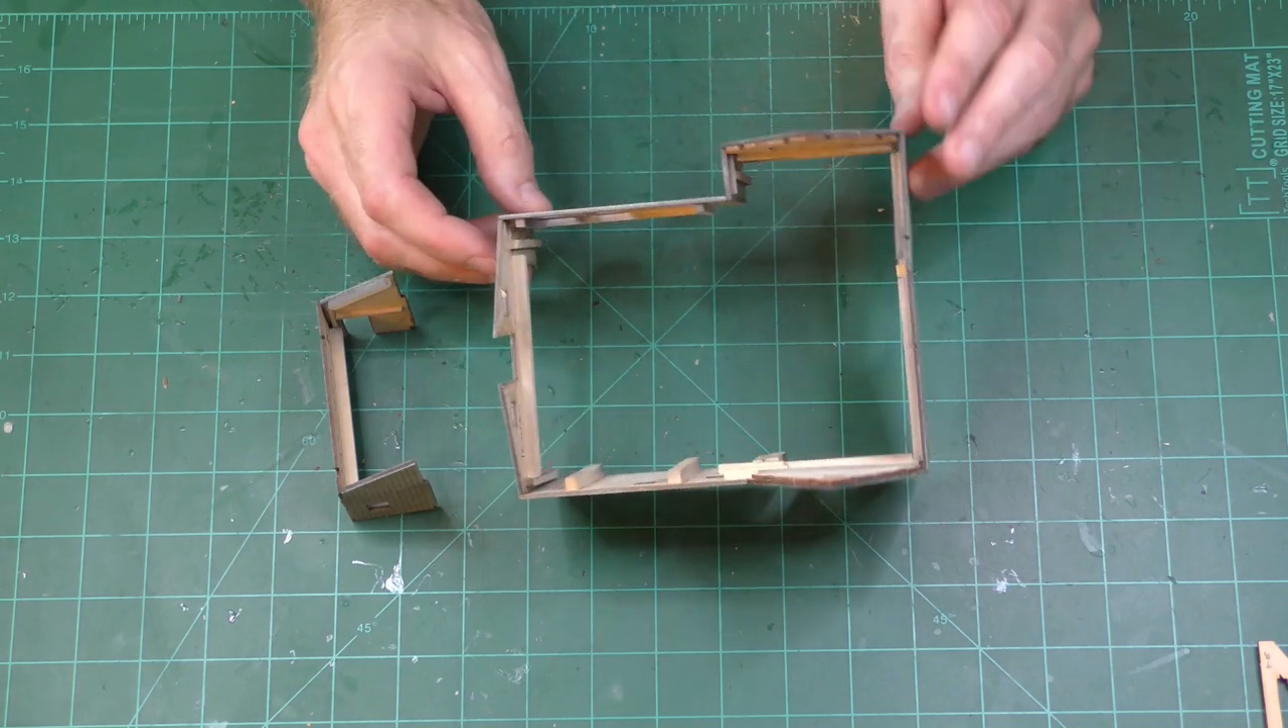This is the building with the walls put together and you can see all my bracing.